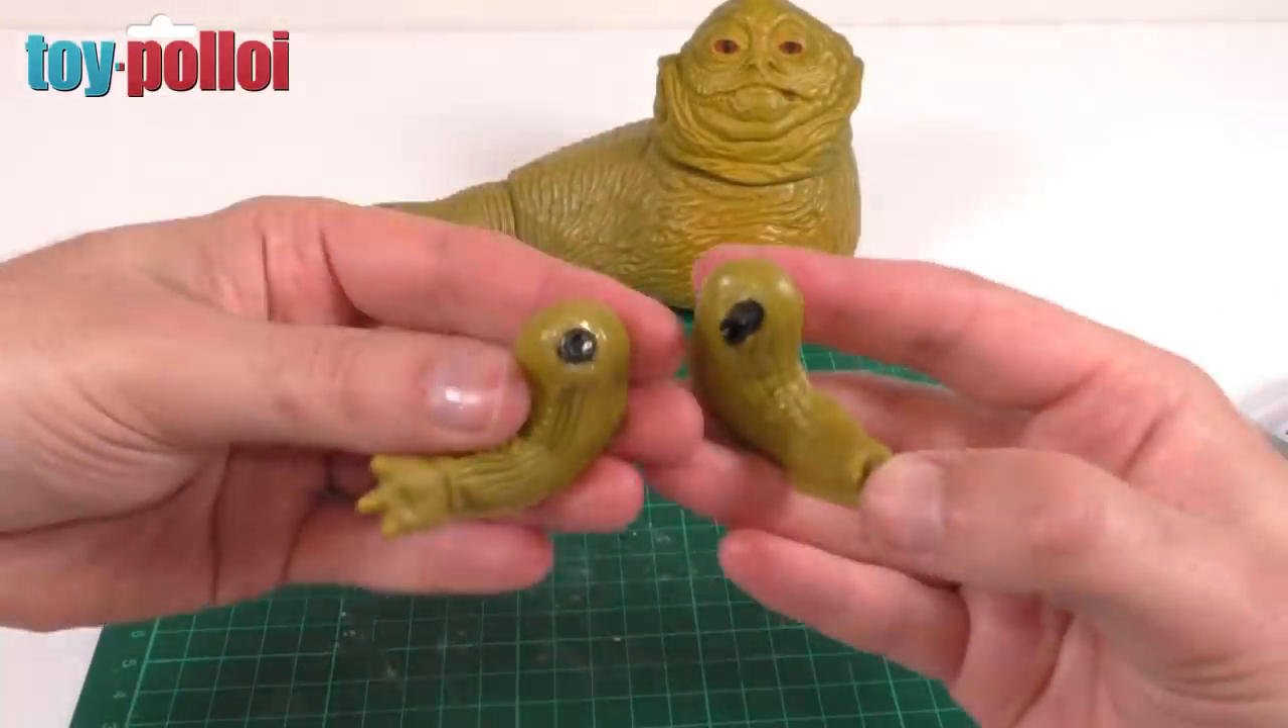So there you go we have two arms both with these Lego Technic axle pin sort of things in them.